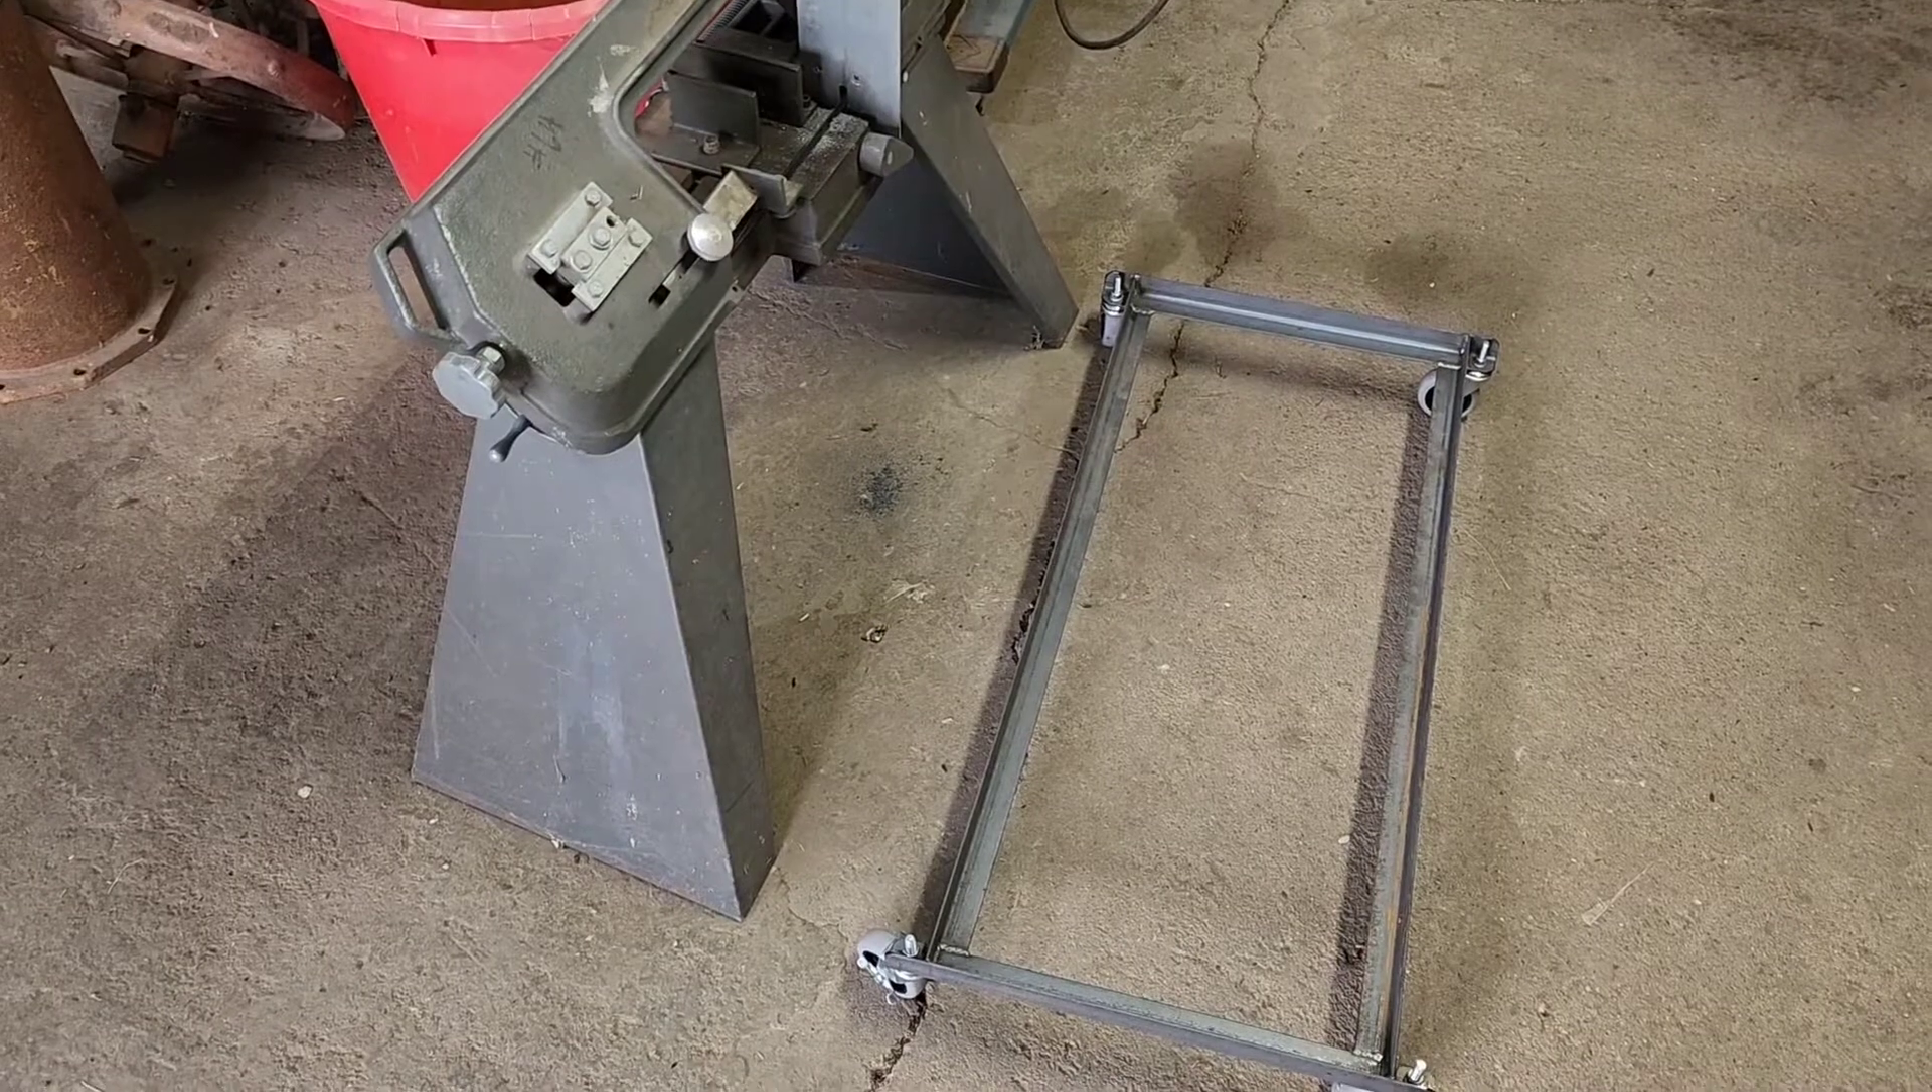All right, we got it all cleaned up and done. Got the wheels put on.